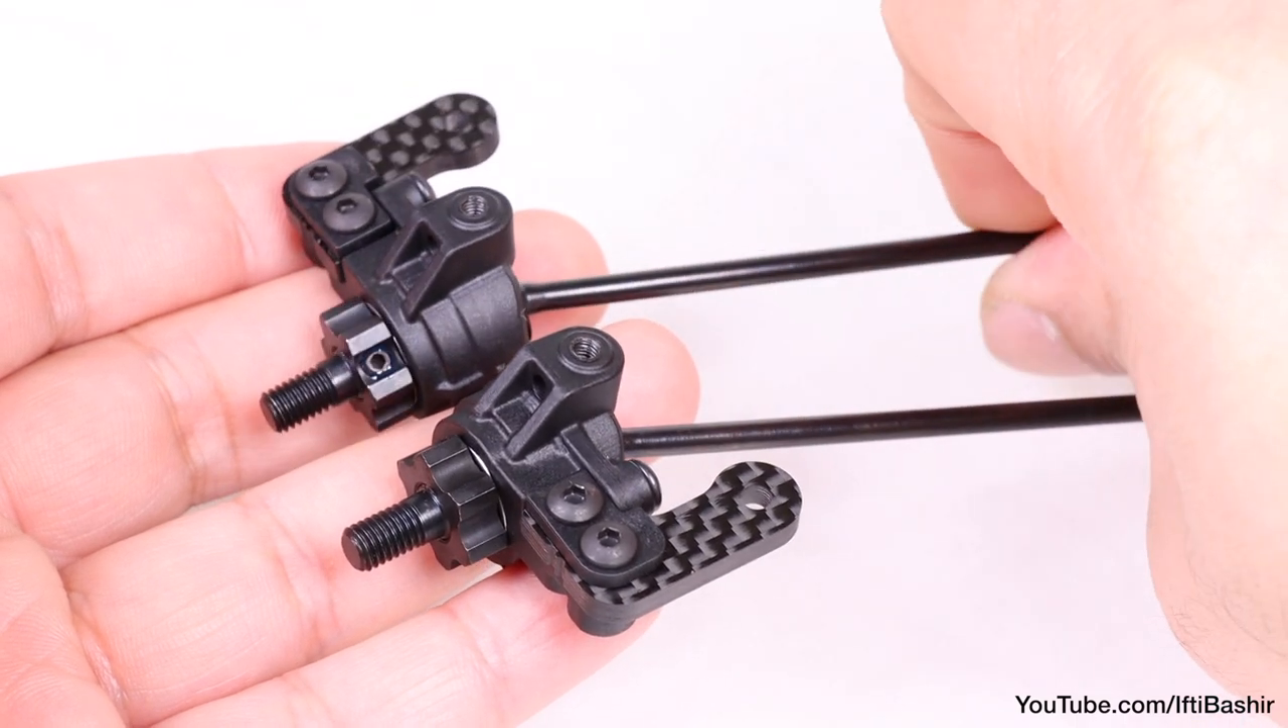And with that said, our front CVAs and spindles are complete.